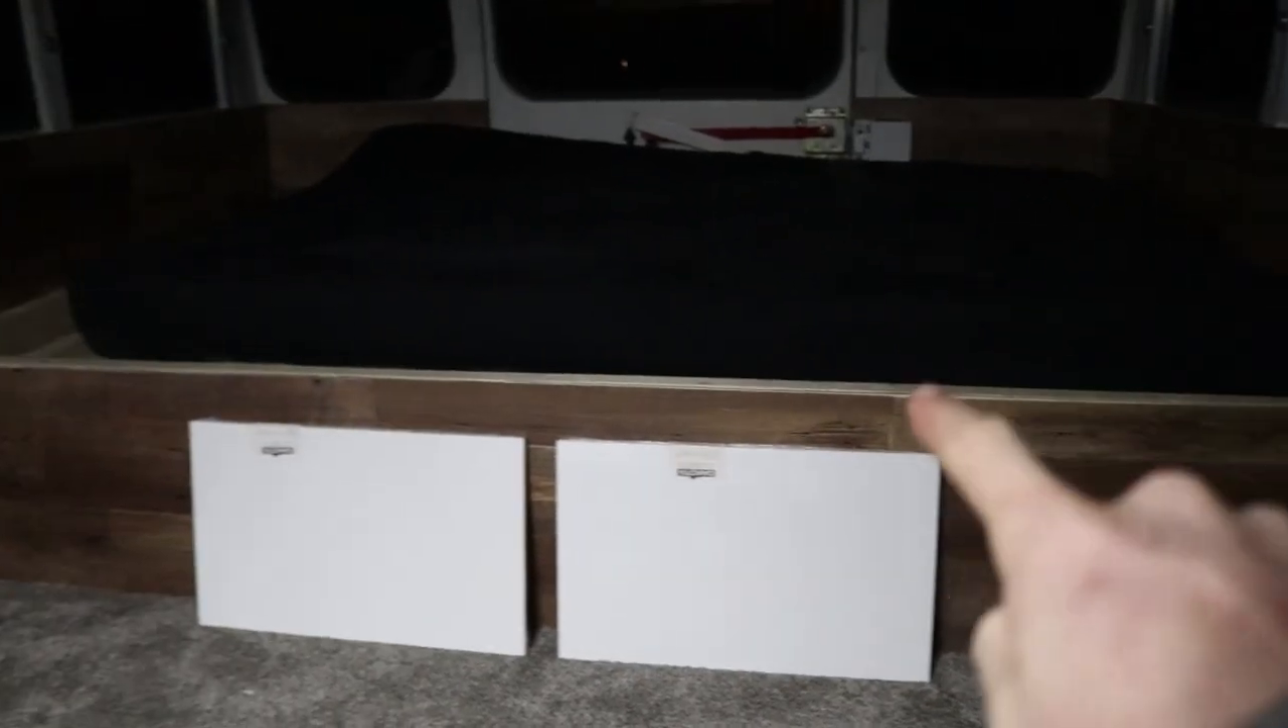And I finished up the wood paneling on the bed or the base of the bed.